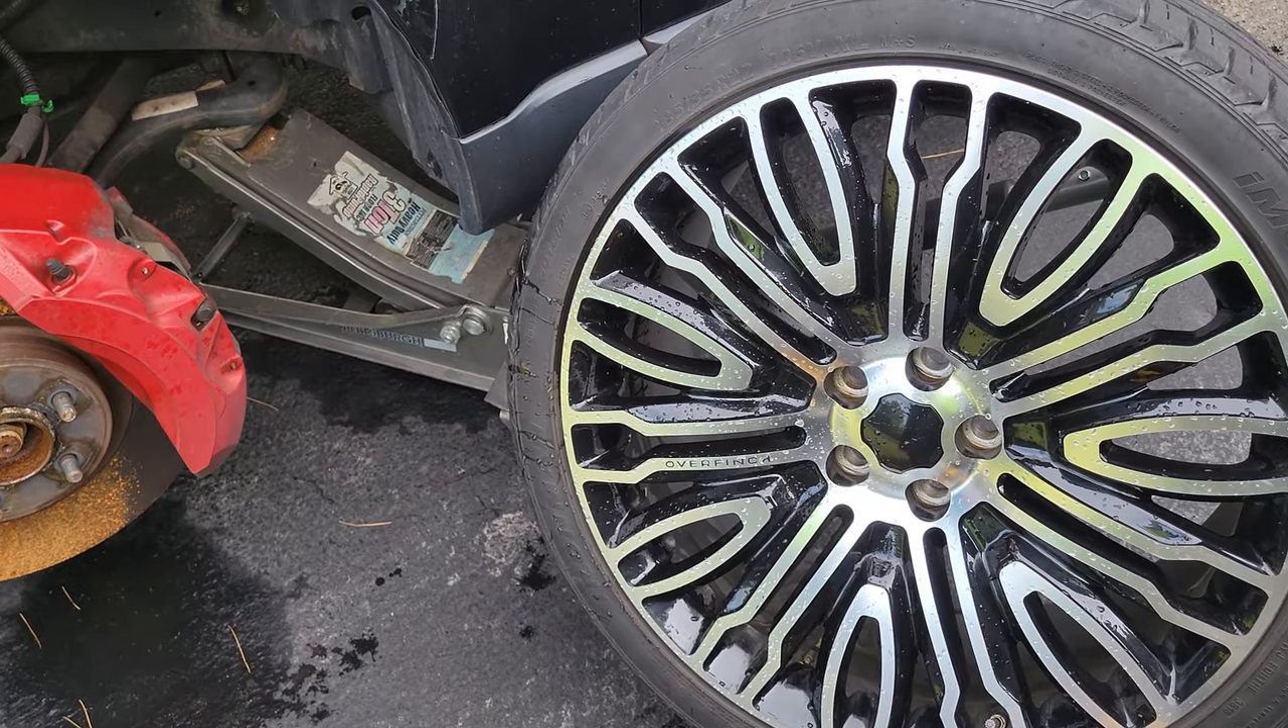Okay, so I got my wheel off.